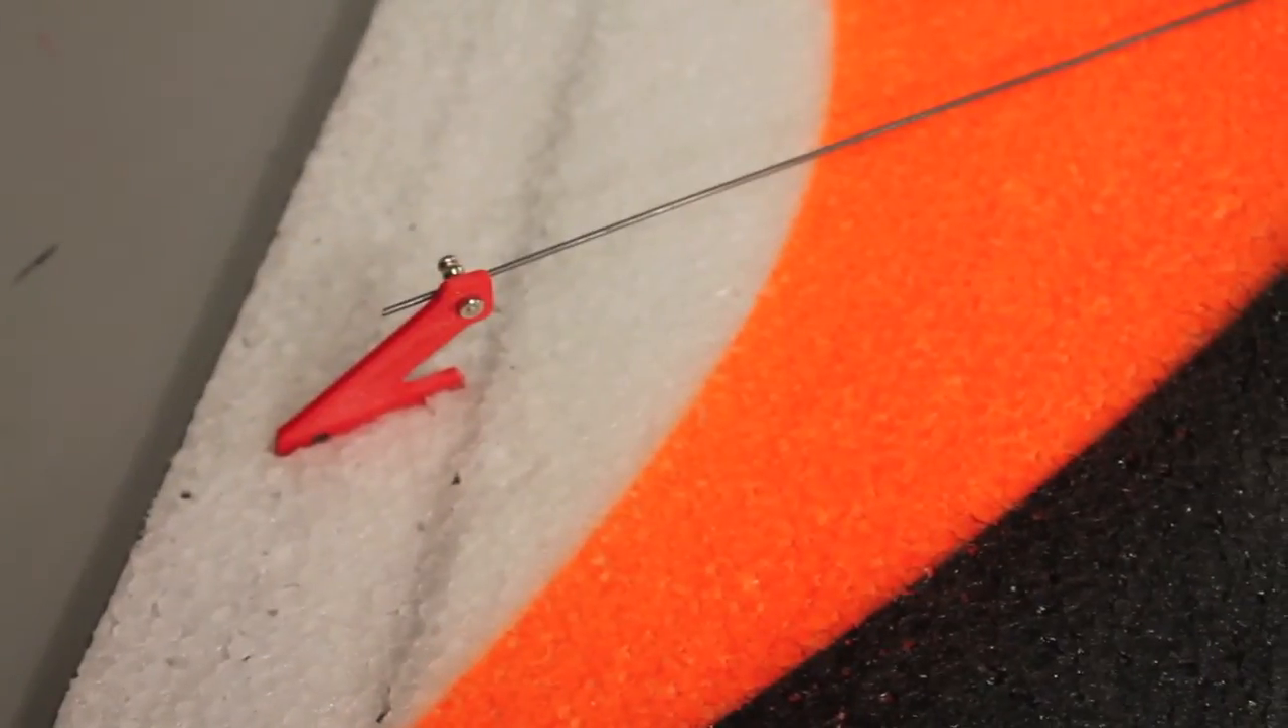So I have our control horn glued in and ready to go and powered up.